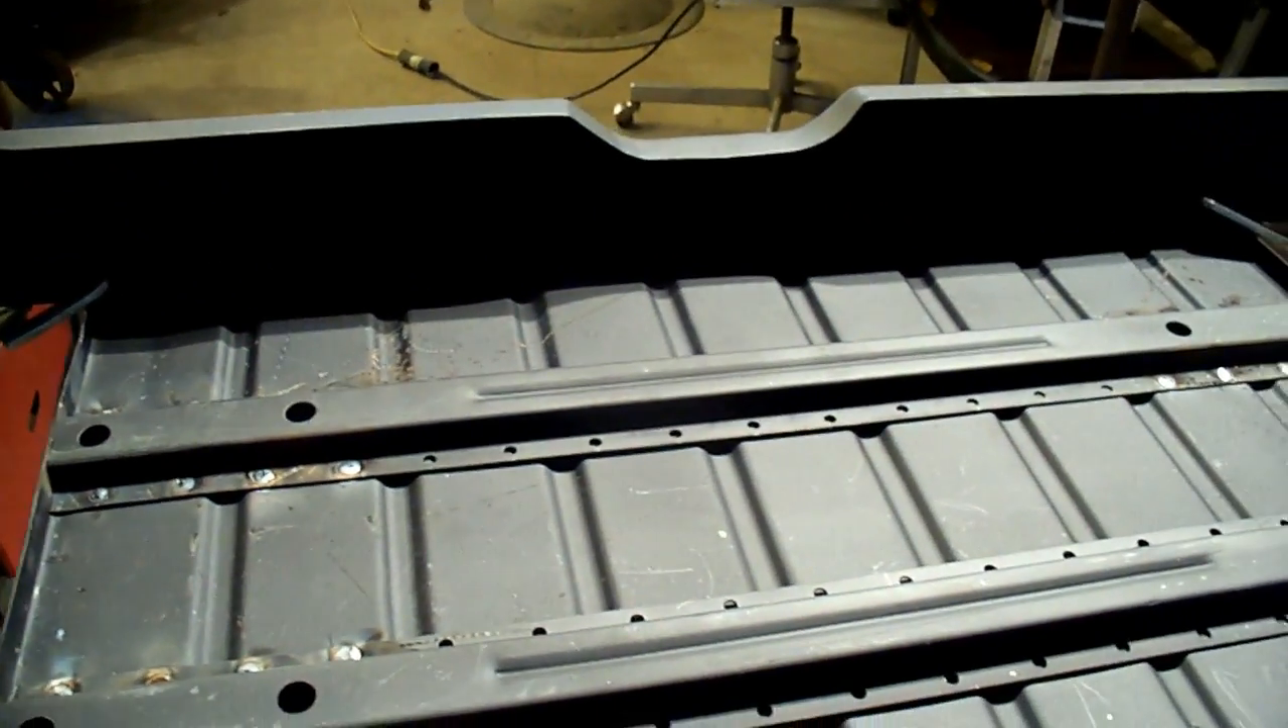I've got the floor riser tacked in so i'm gaining on it and i'll show you again a little when i can make a little more progress on it.